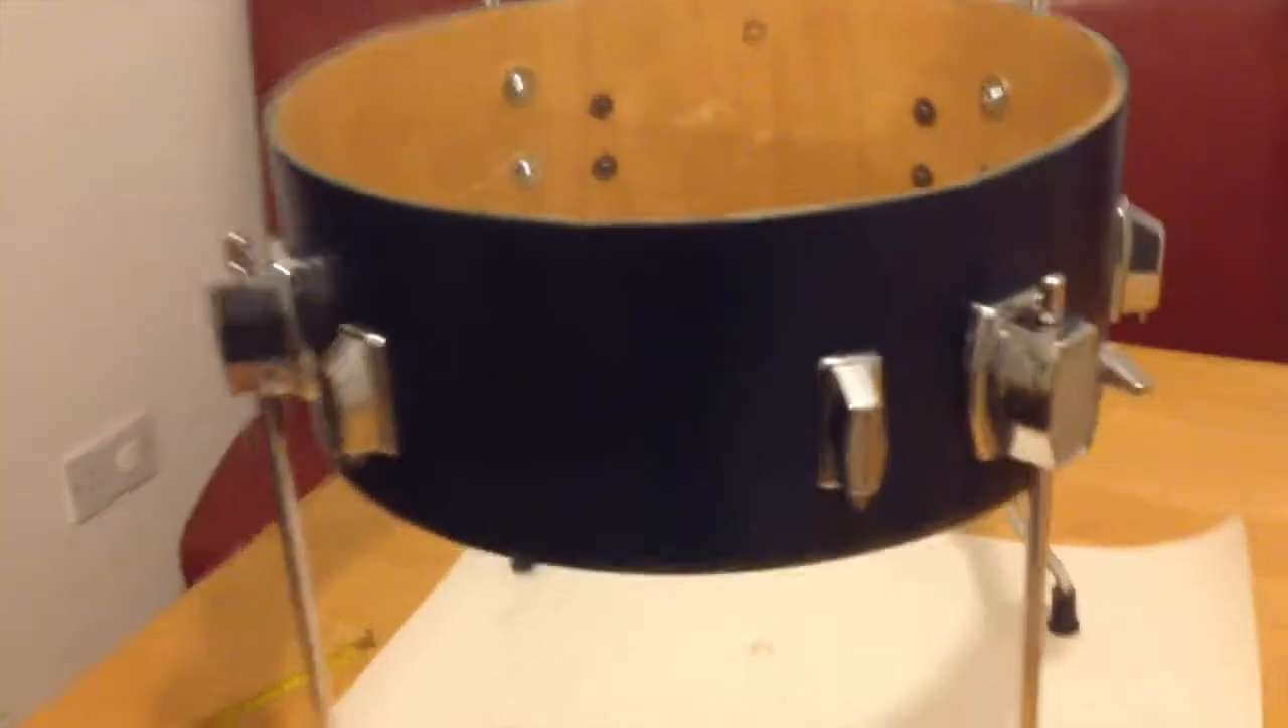Behold the bass drum no skin yet.